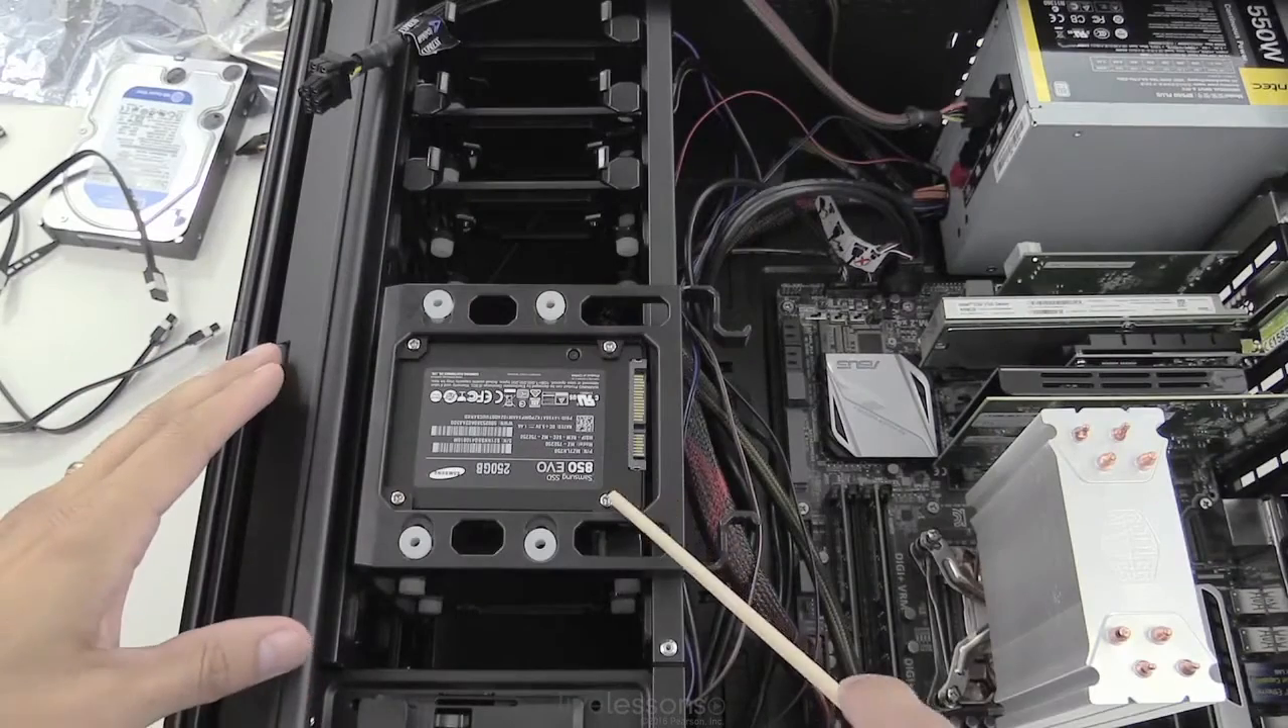Okay, so I've screwed in the drive.